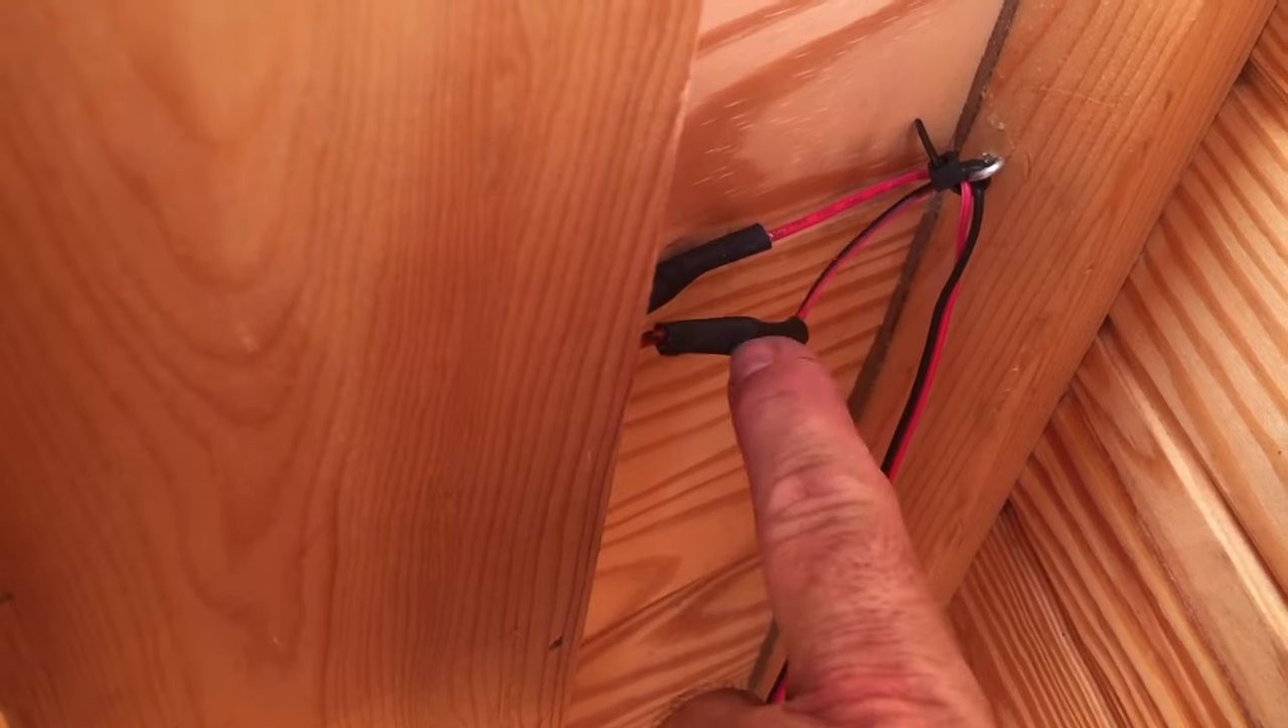I just put an eye hook here just to hold it for now.